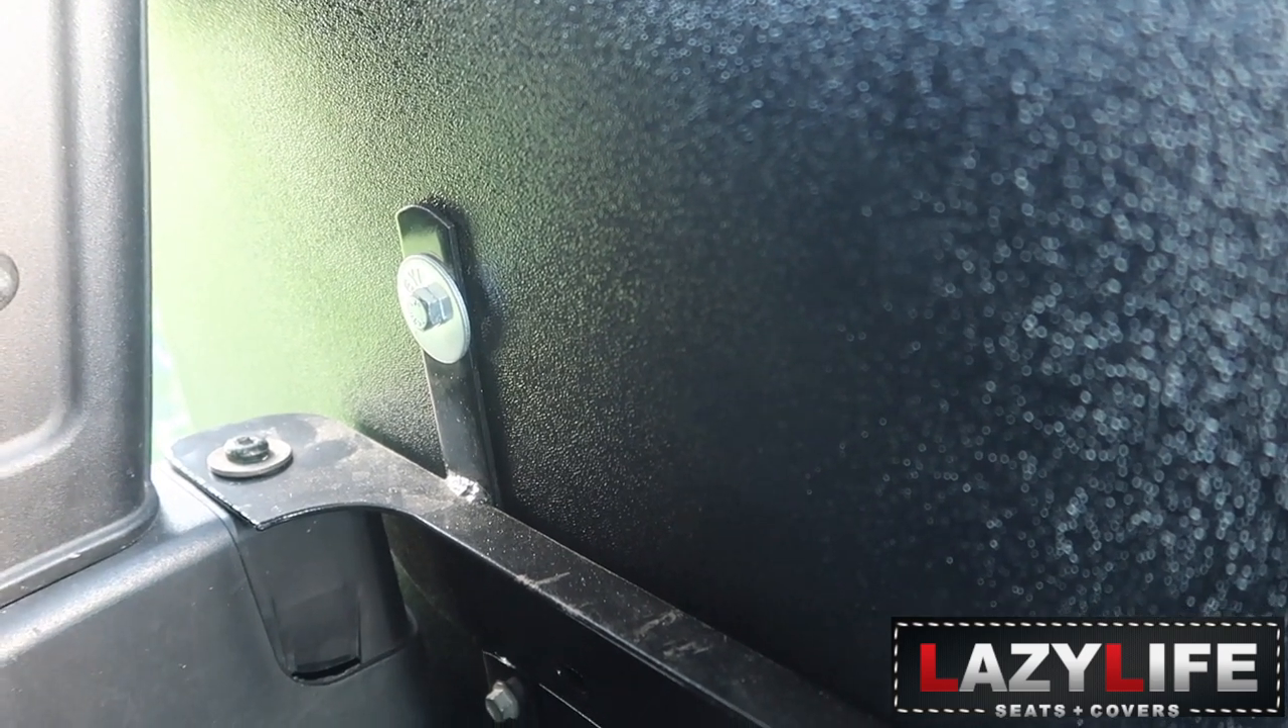I pre -drilled the back seat before I put the lag bolt into the back seat through the top of the mount.